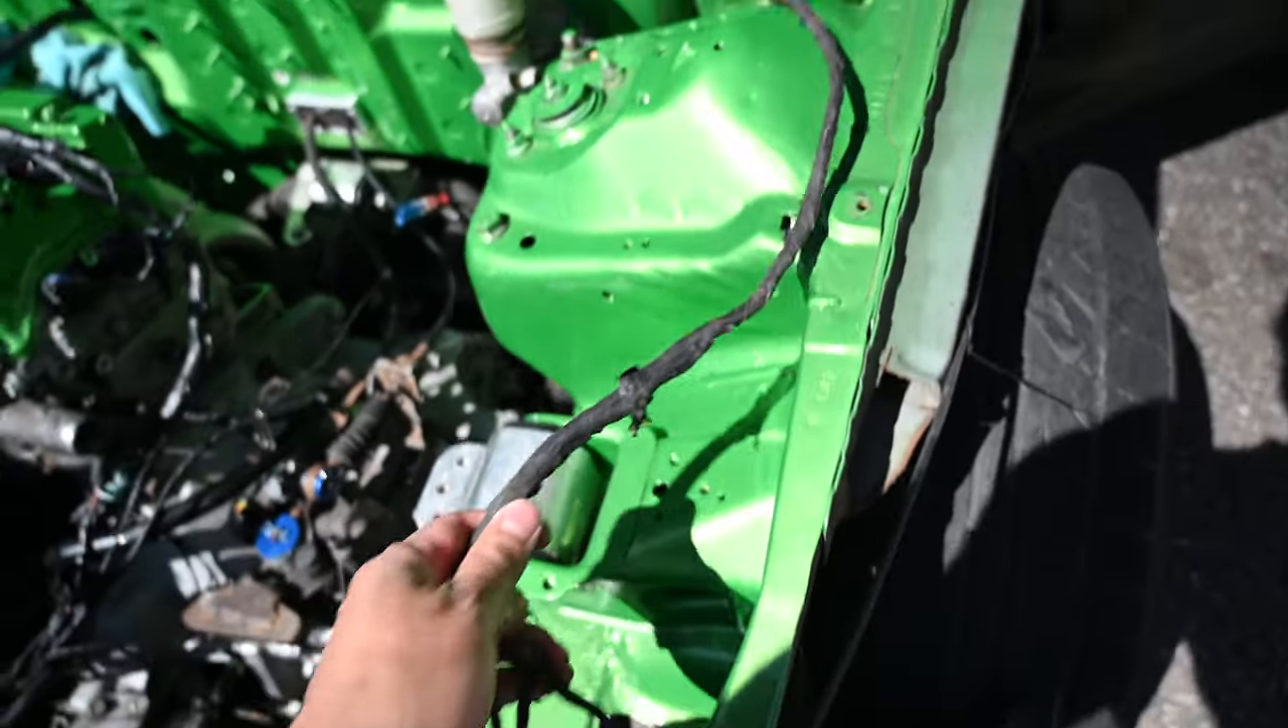We have the driver's side fender harness just about ready to come out.